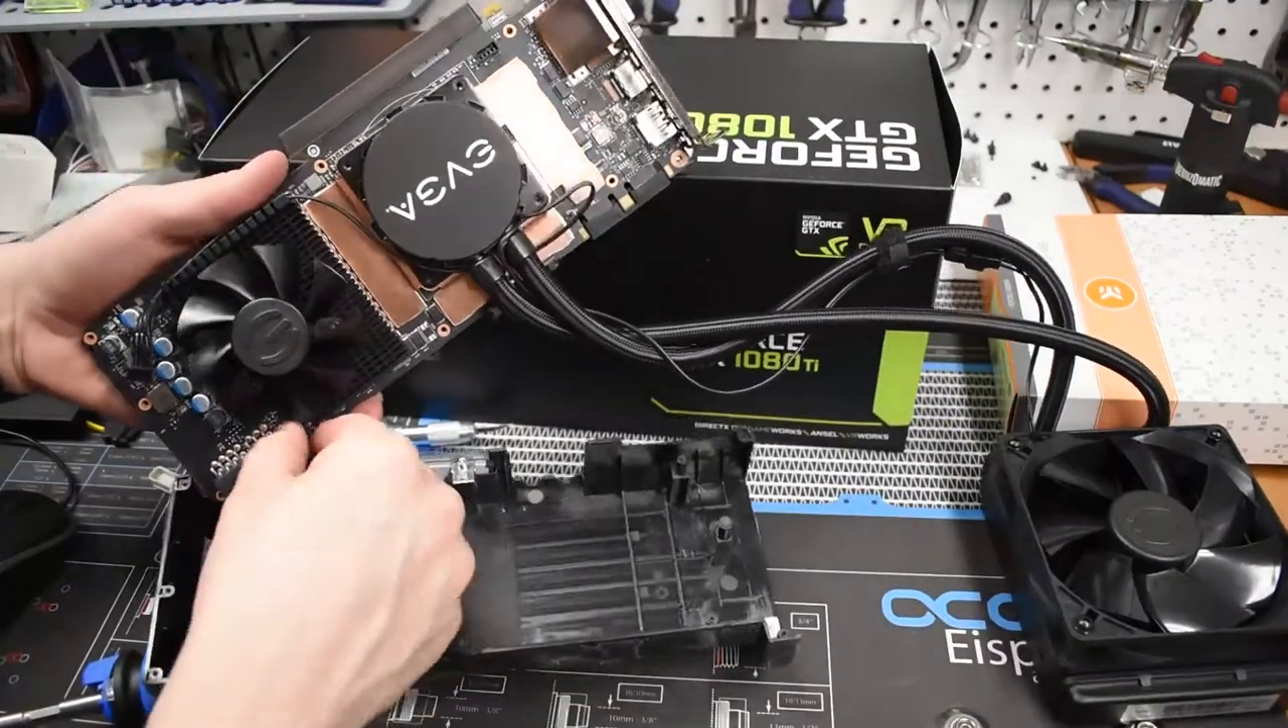So we've got the top of the shroud off.